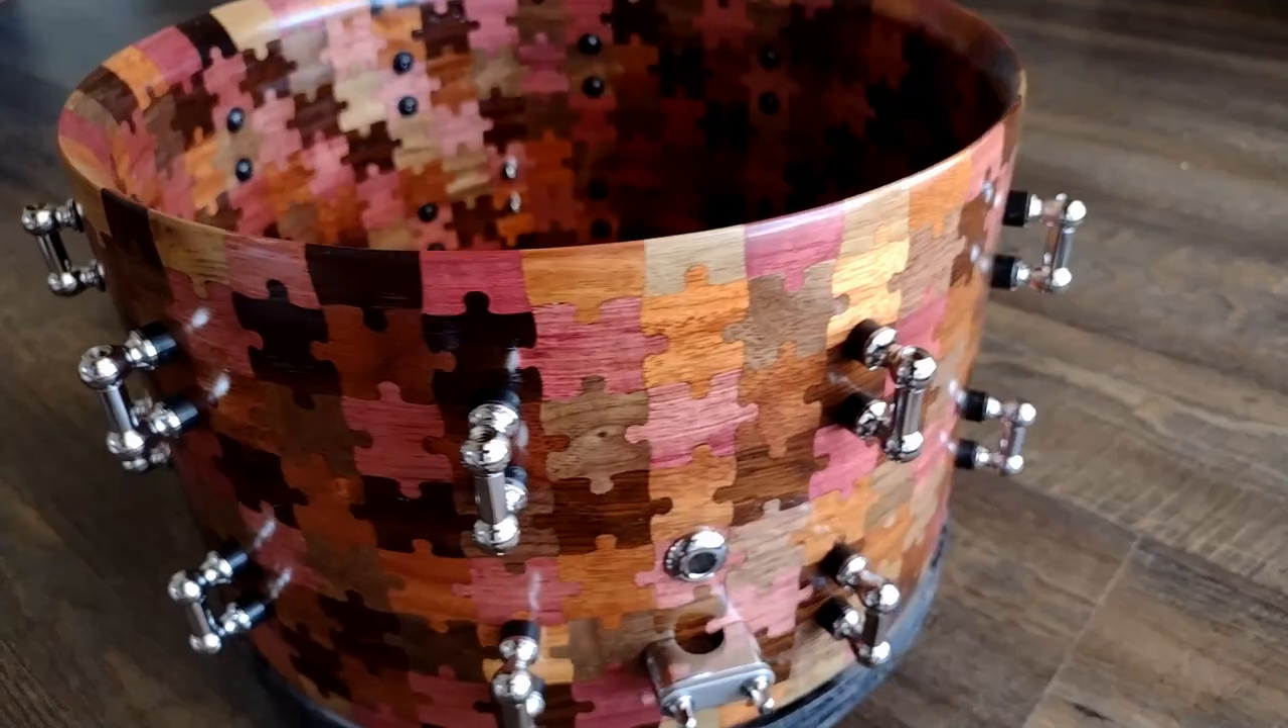Here is a beauty shot of the drum. It's basically finished. All you do now is add the heads.